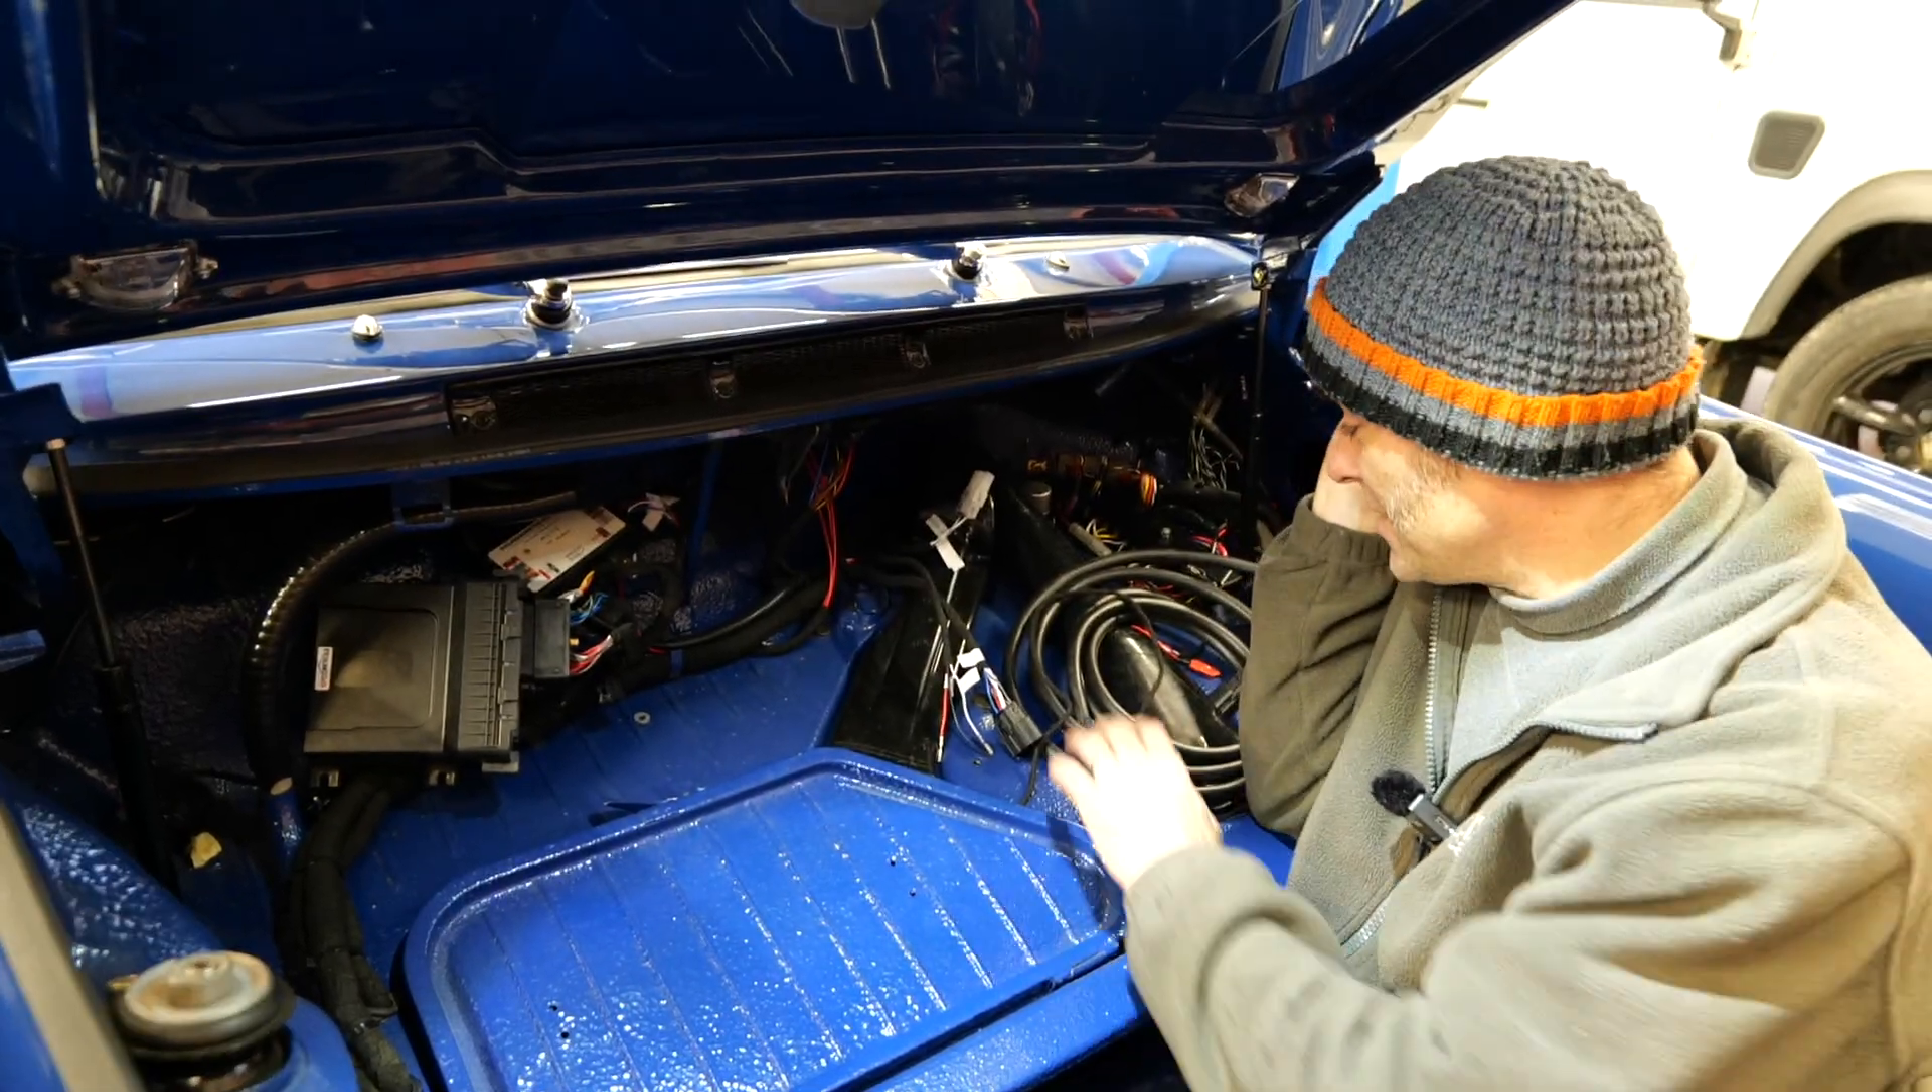Now, it's fair to say this conversion is not complete yet because, as you can see, it's got cables still hanging around the place.